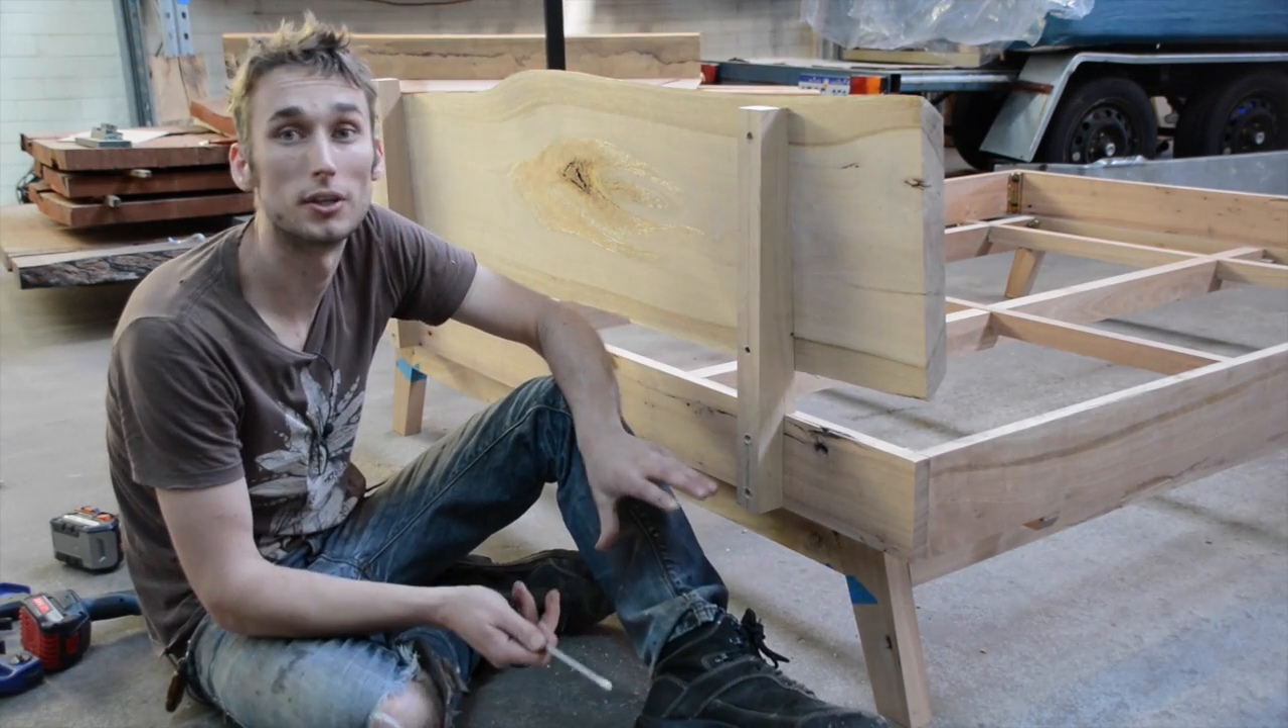Okay and that is the headboard attached.